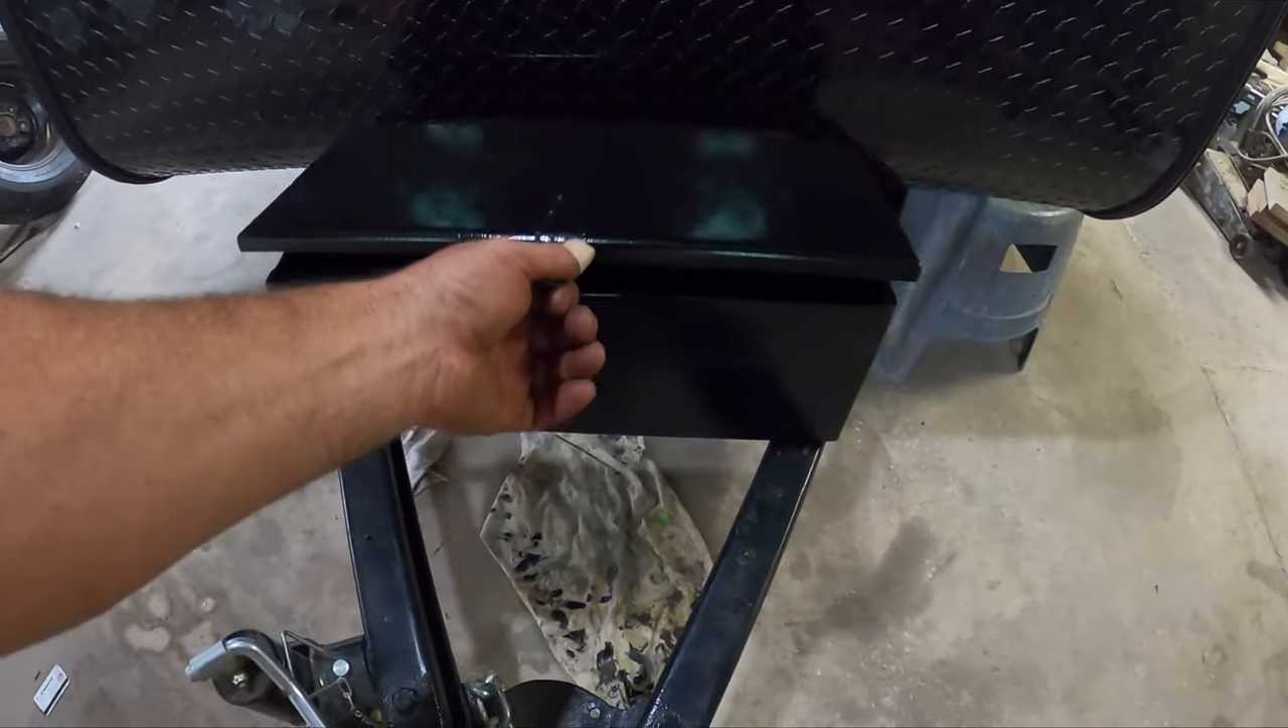So, I got my toolbox all together.